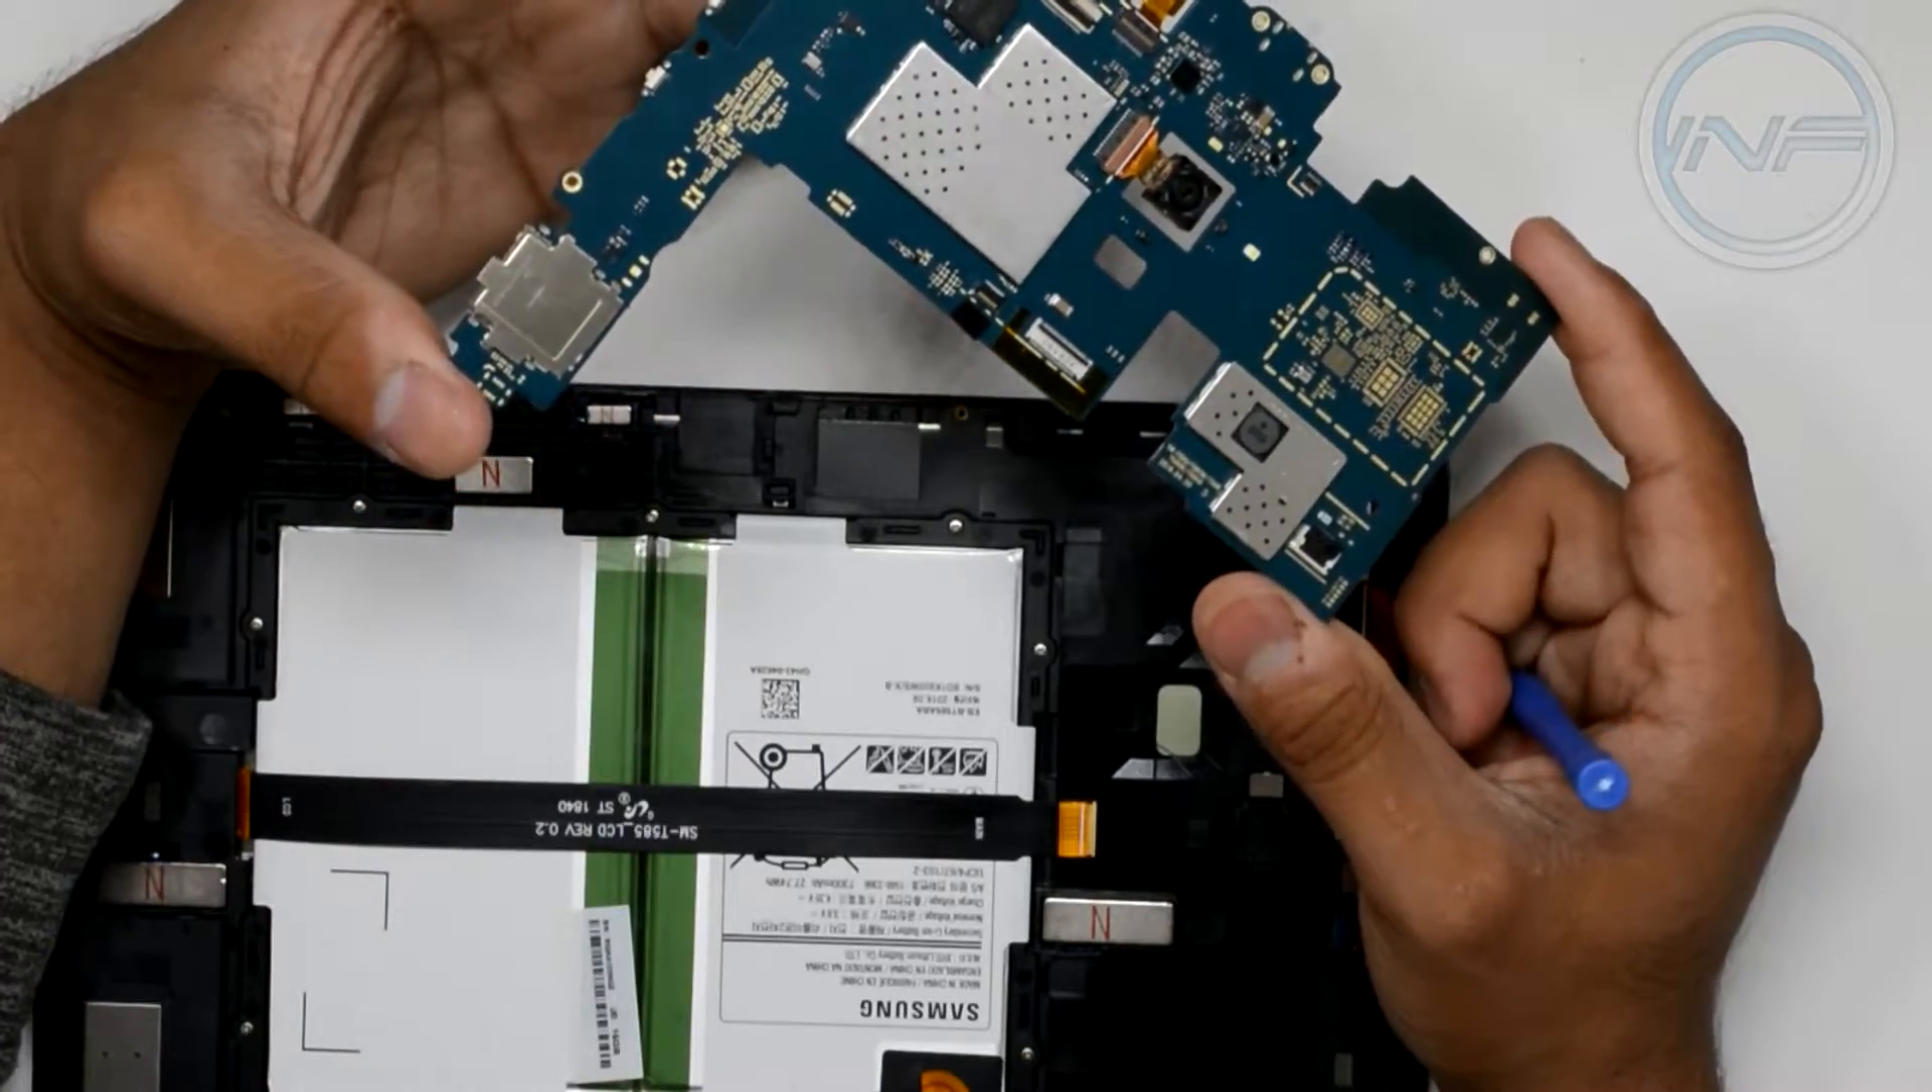All right, and just like that, we've got the whole motherboard piece removed.